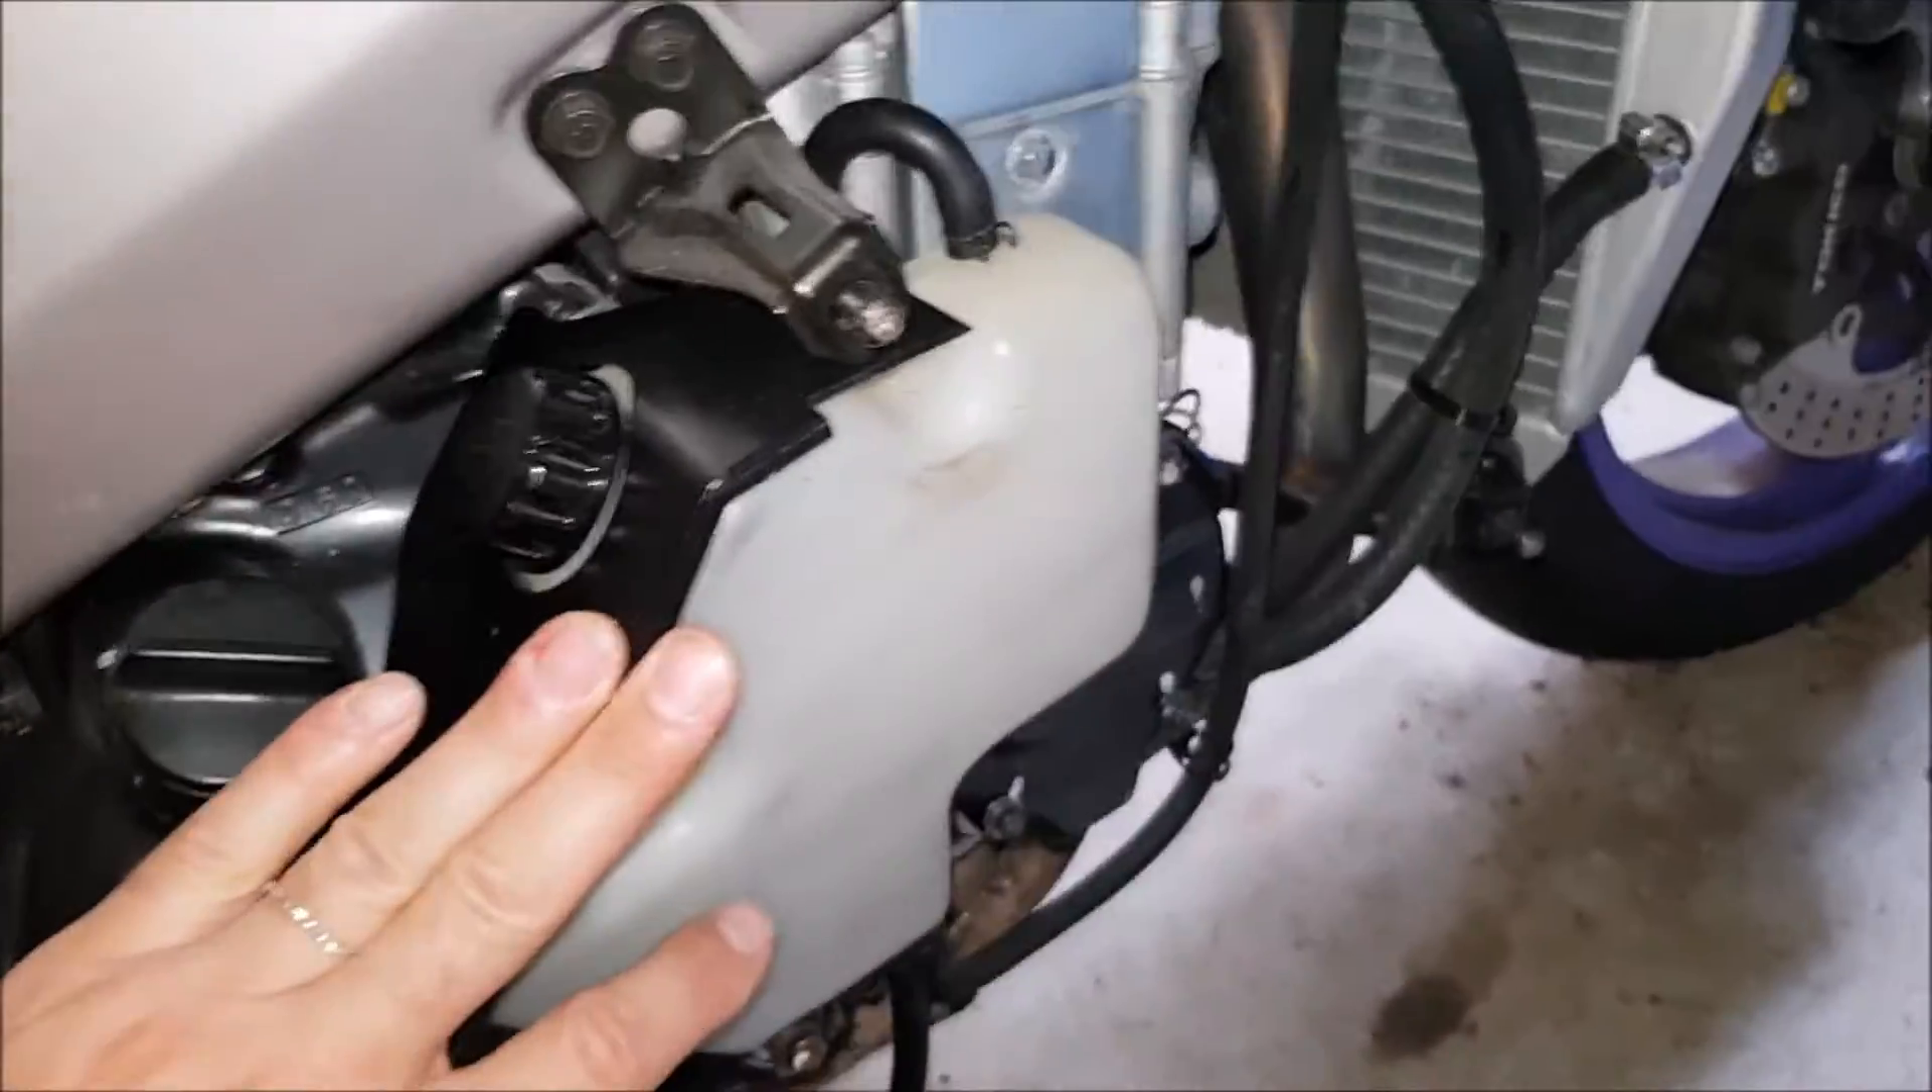J'ai remis le vase d'expansion aussi.